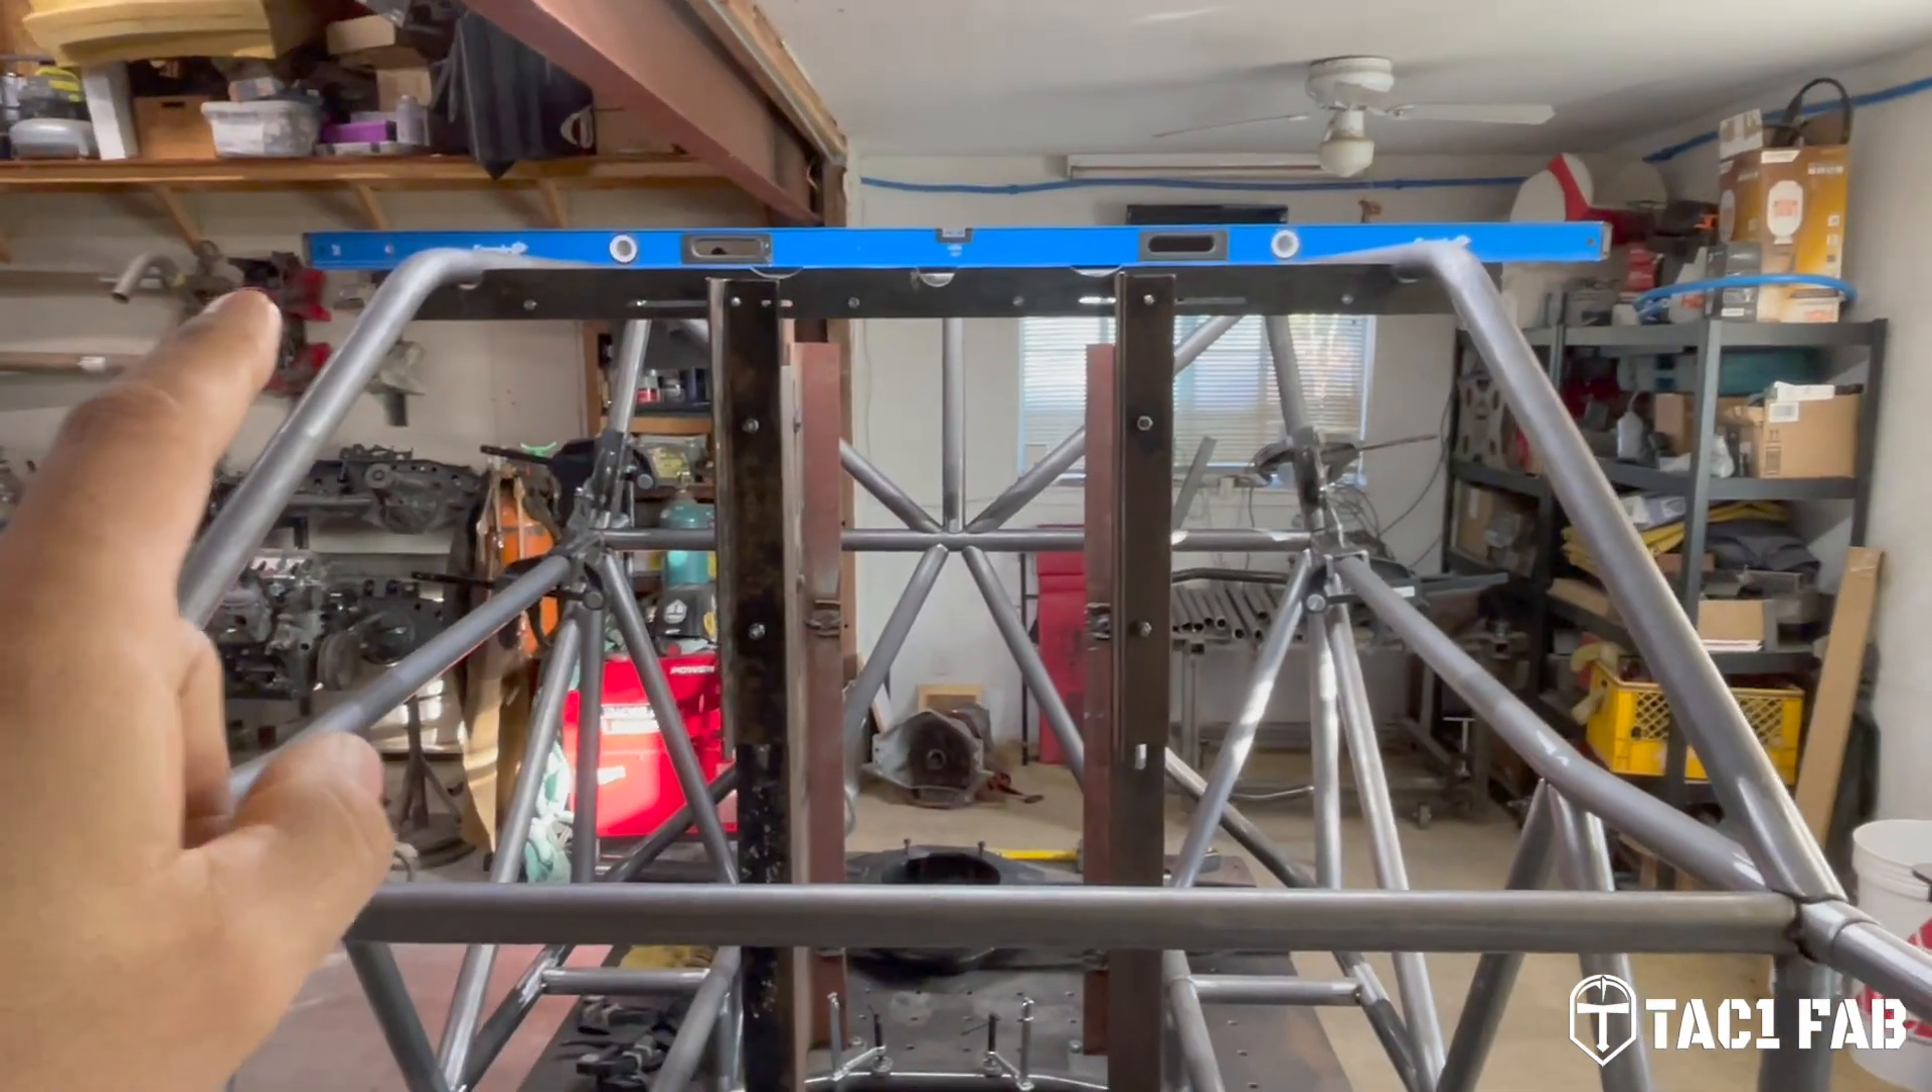I got these A-pillar slash roof tubes laid in here.